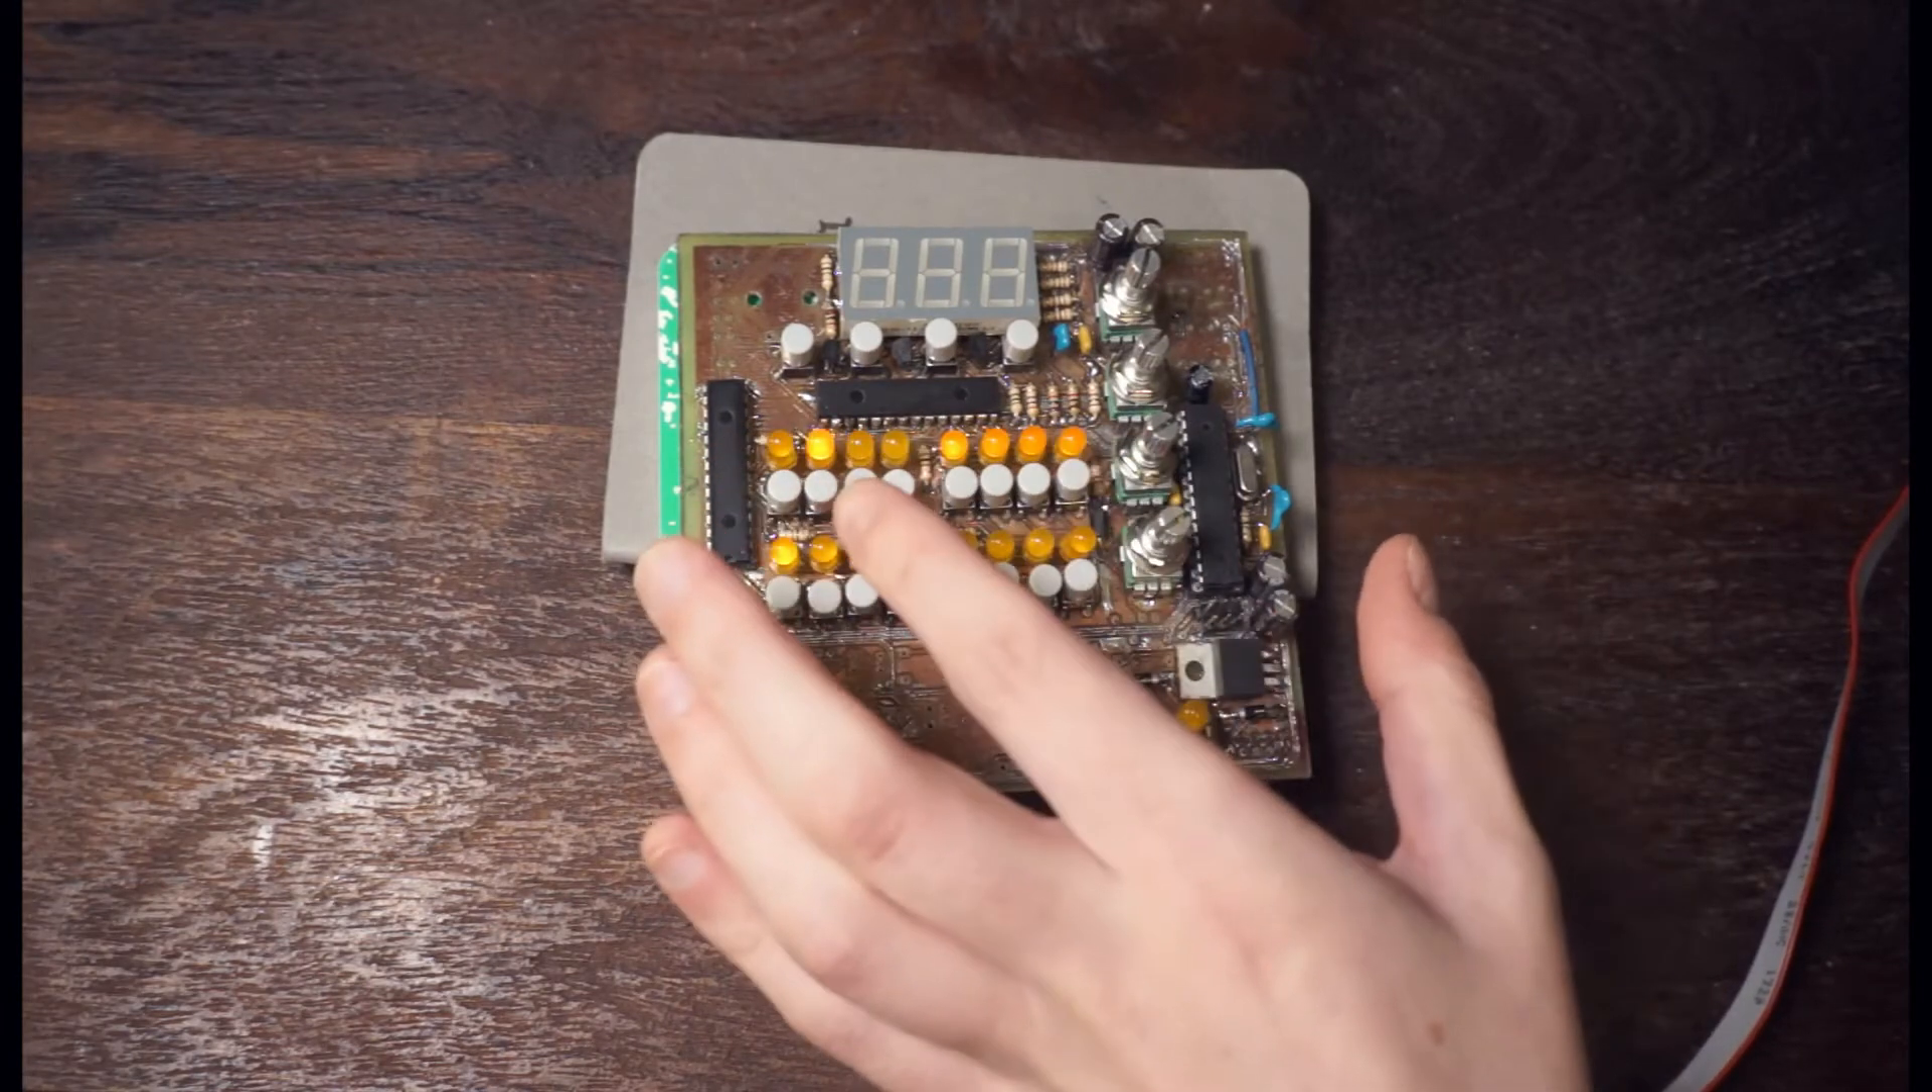After a little more soldering, we now have all of our LEDs and buttons in place, and we can toggle on and off whichever steps we like.